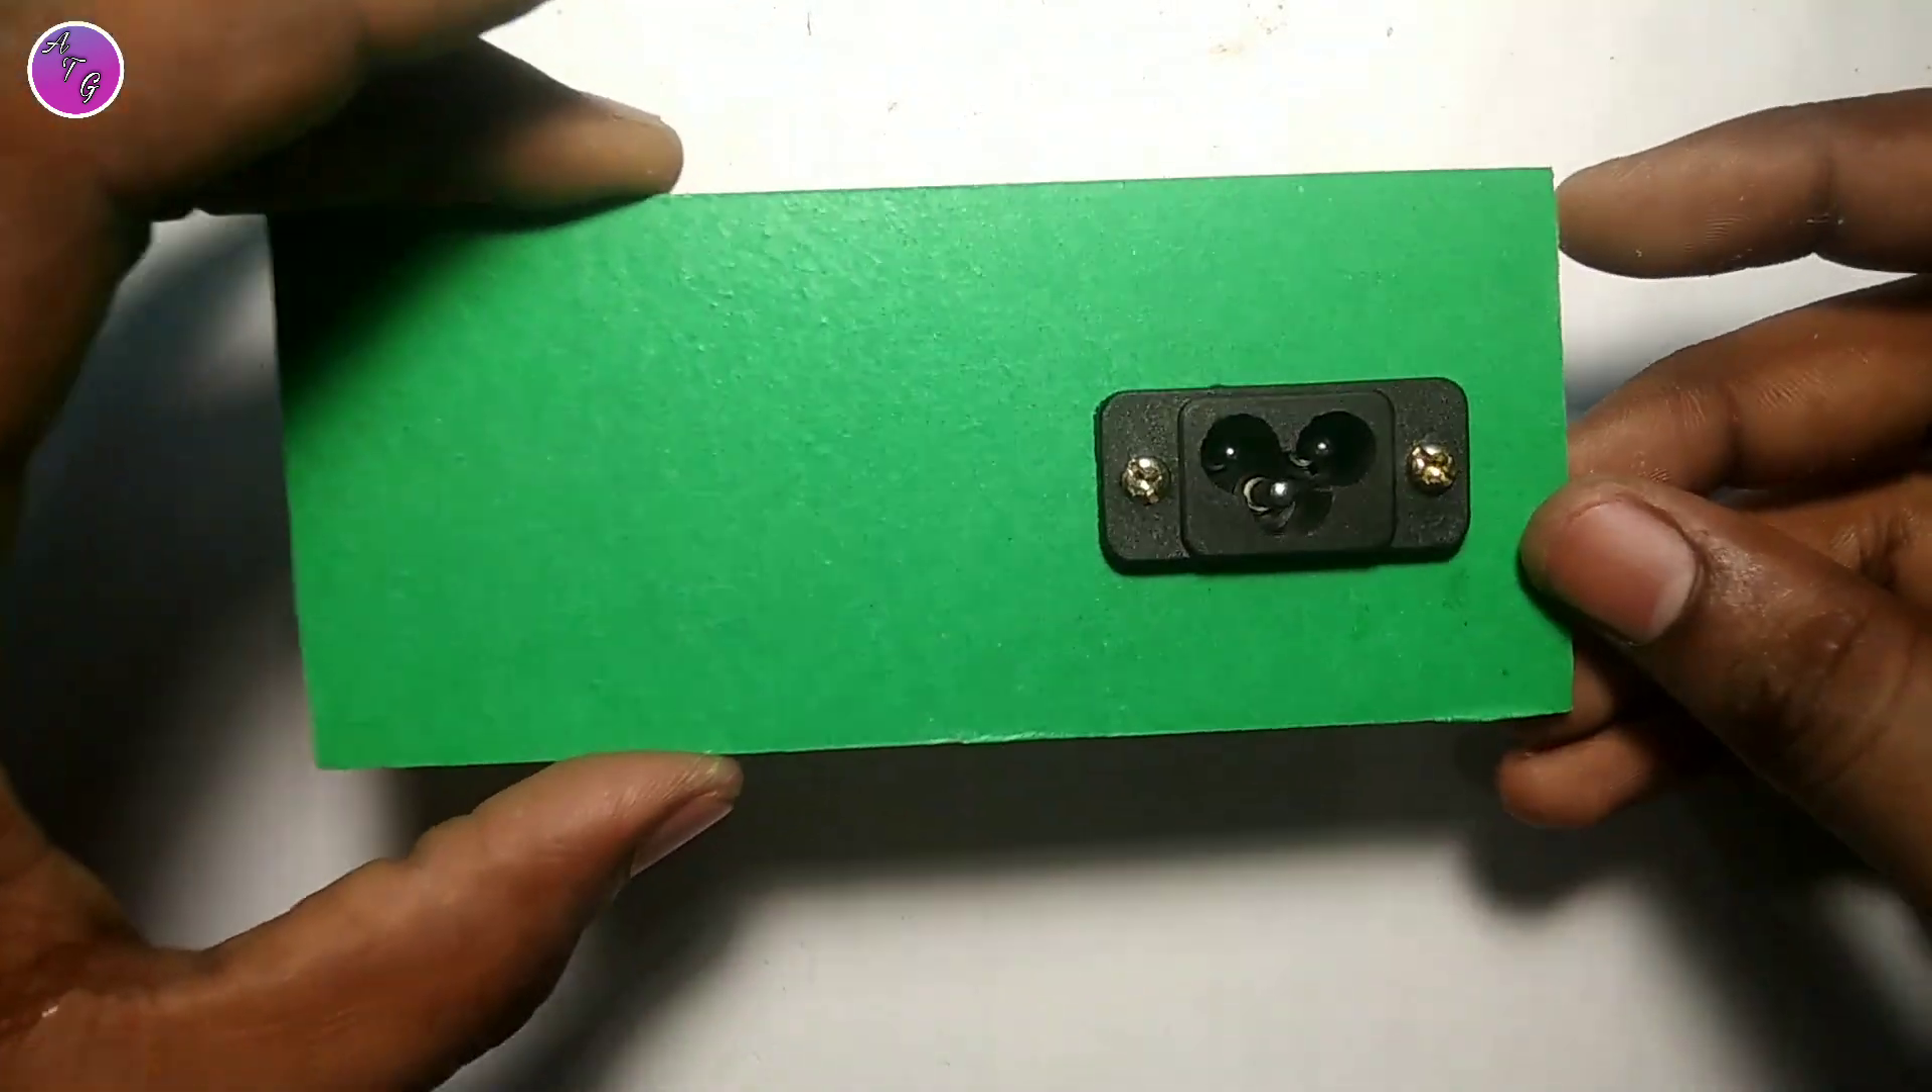यहां पर हमने इस जैक को connect कर दिया है nut और बोल्ट की मदद से।